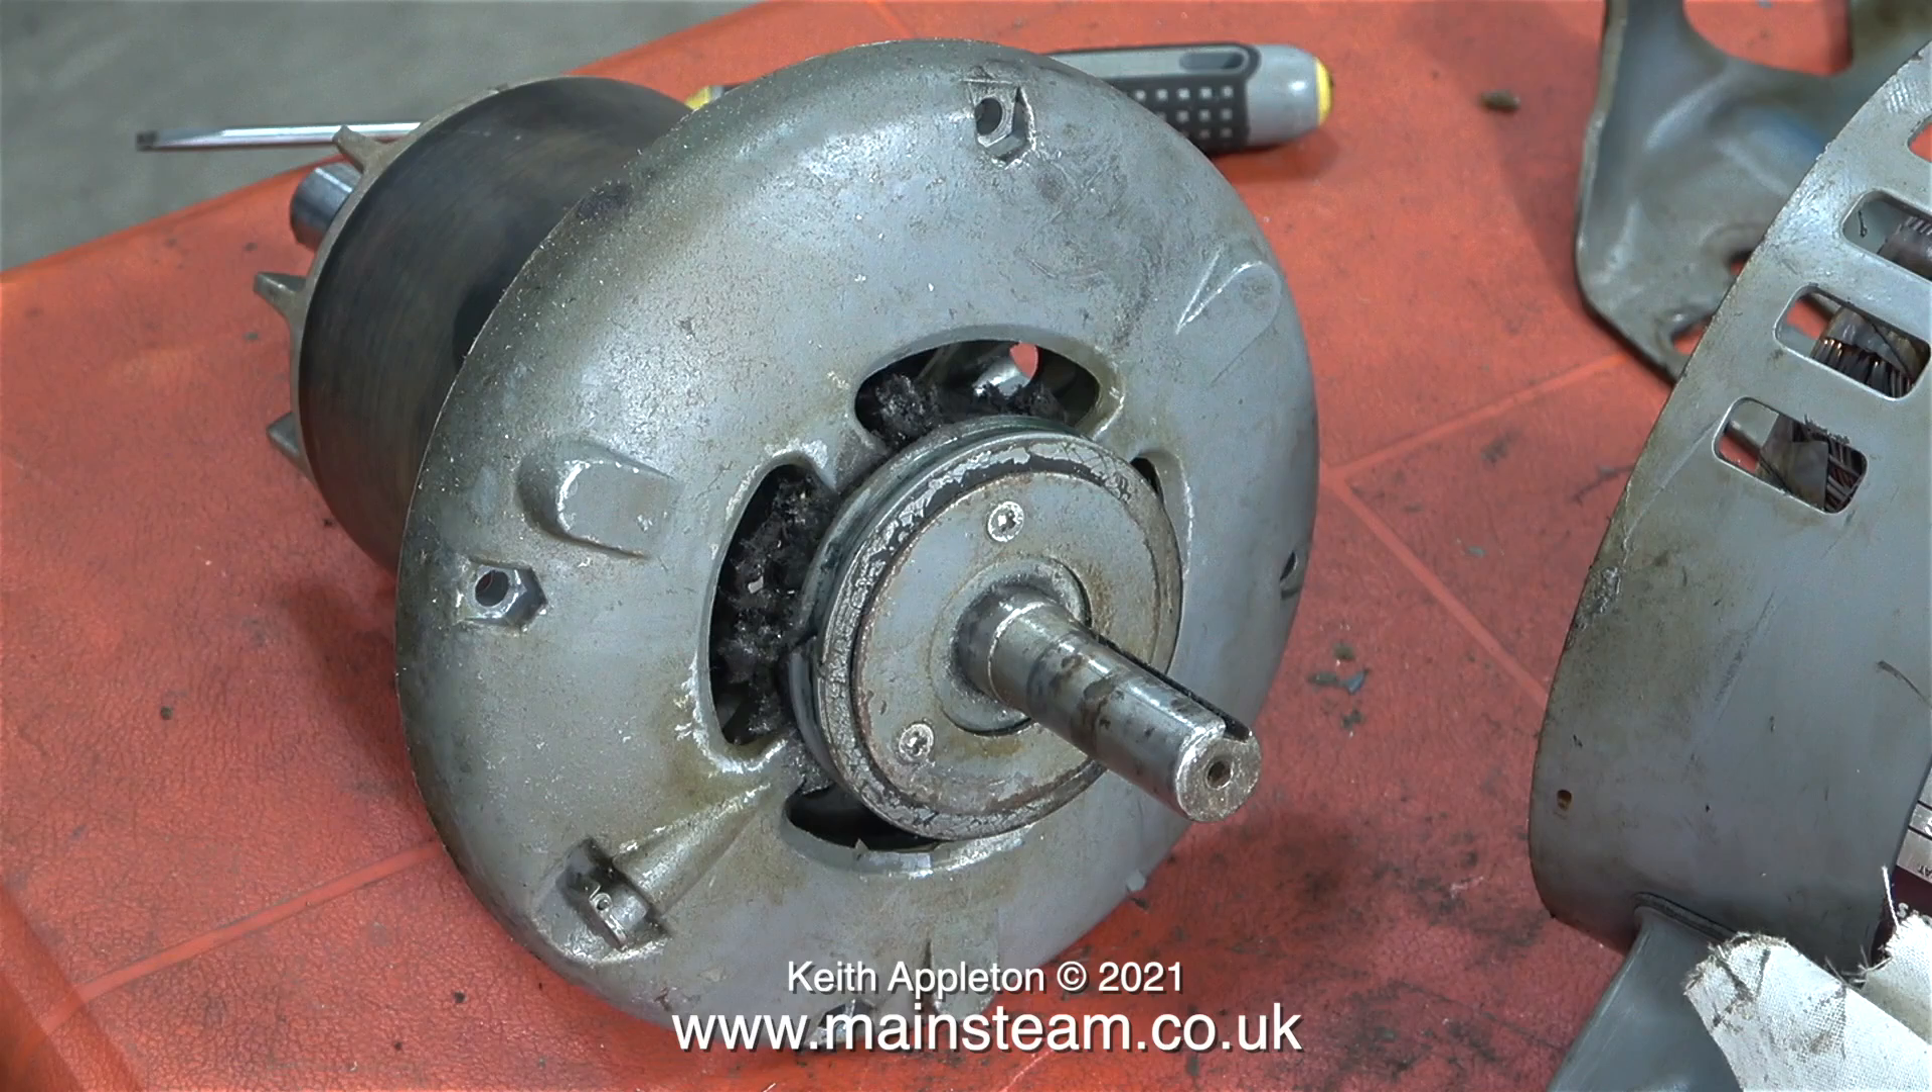After a very gentle couple of taps on the front part it came away from the body of the motor complete with the armature.